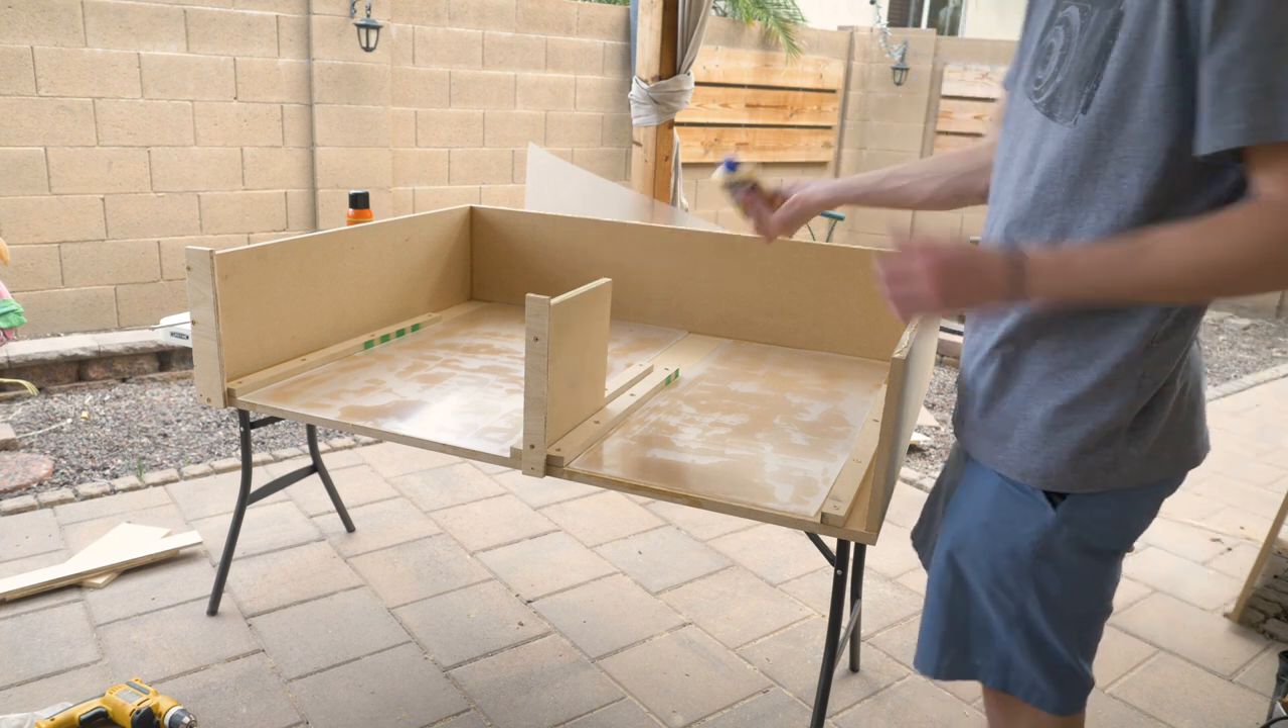In here you can see that I've already started doing the in-between pieces.